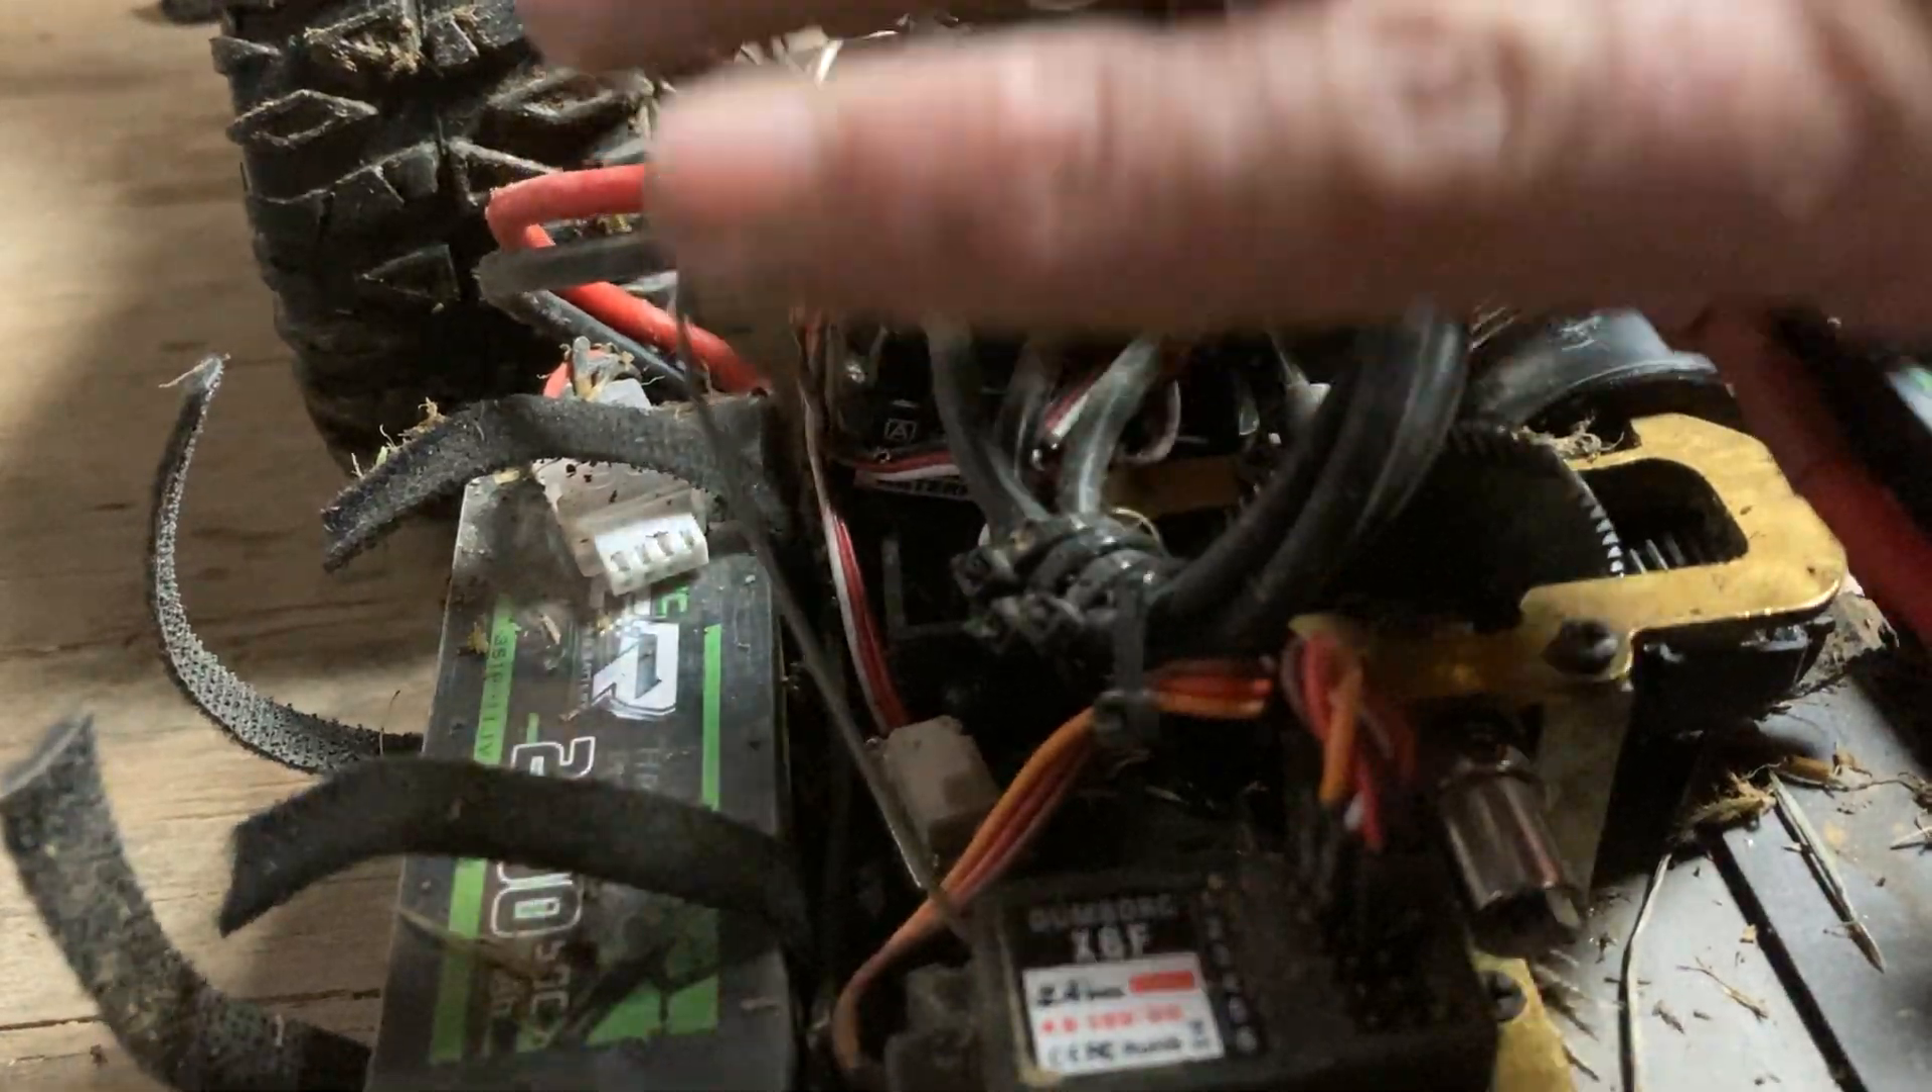But, uh, I did not put the cover back over the spur and the pinion yet.